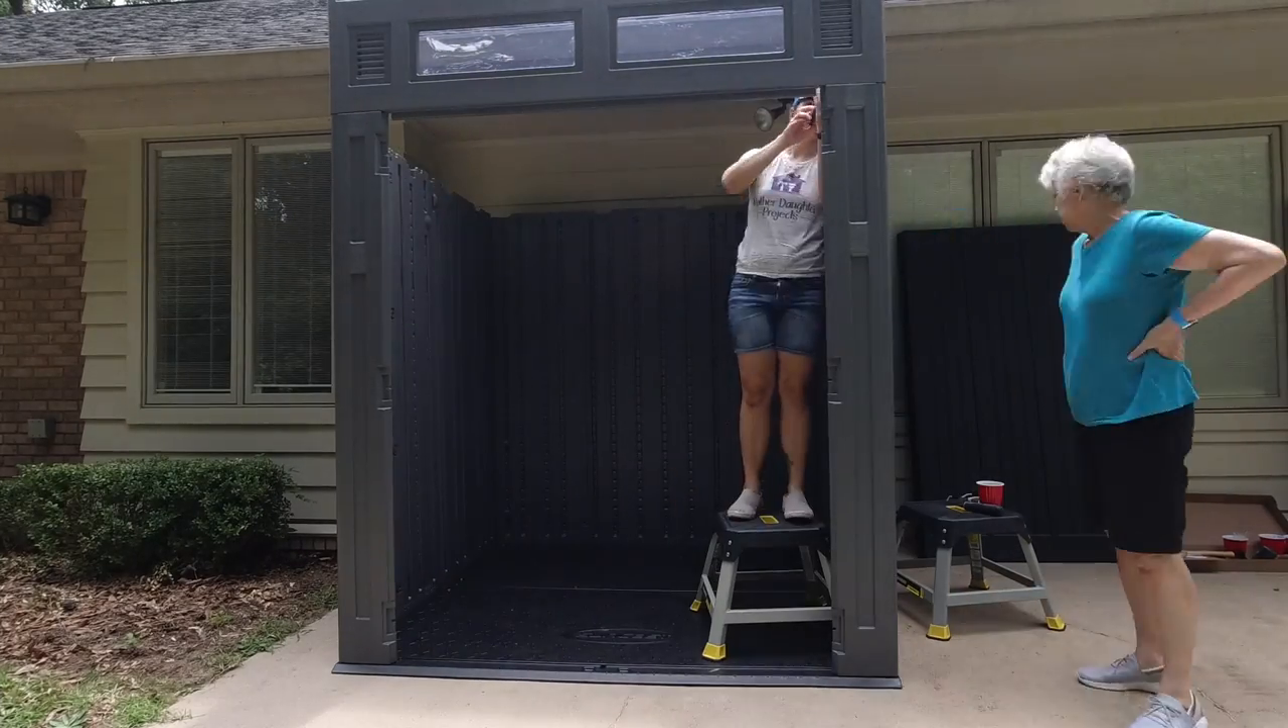With all the walls in place we moved on to adding the top windows.